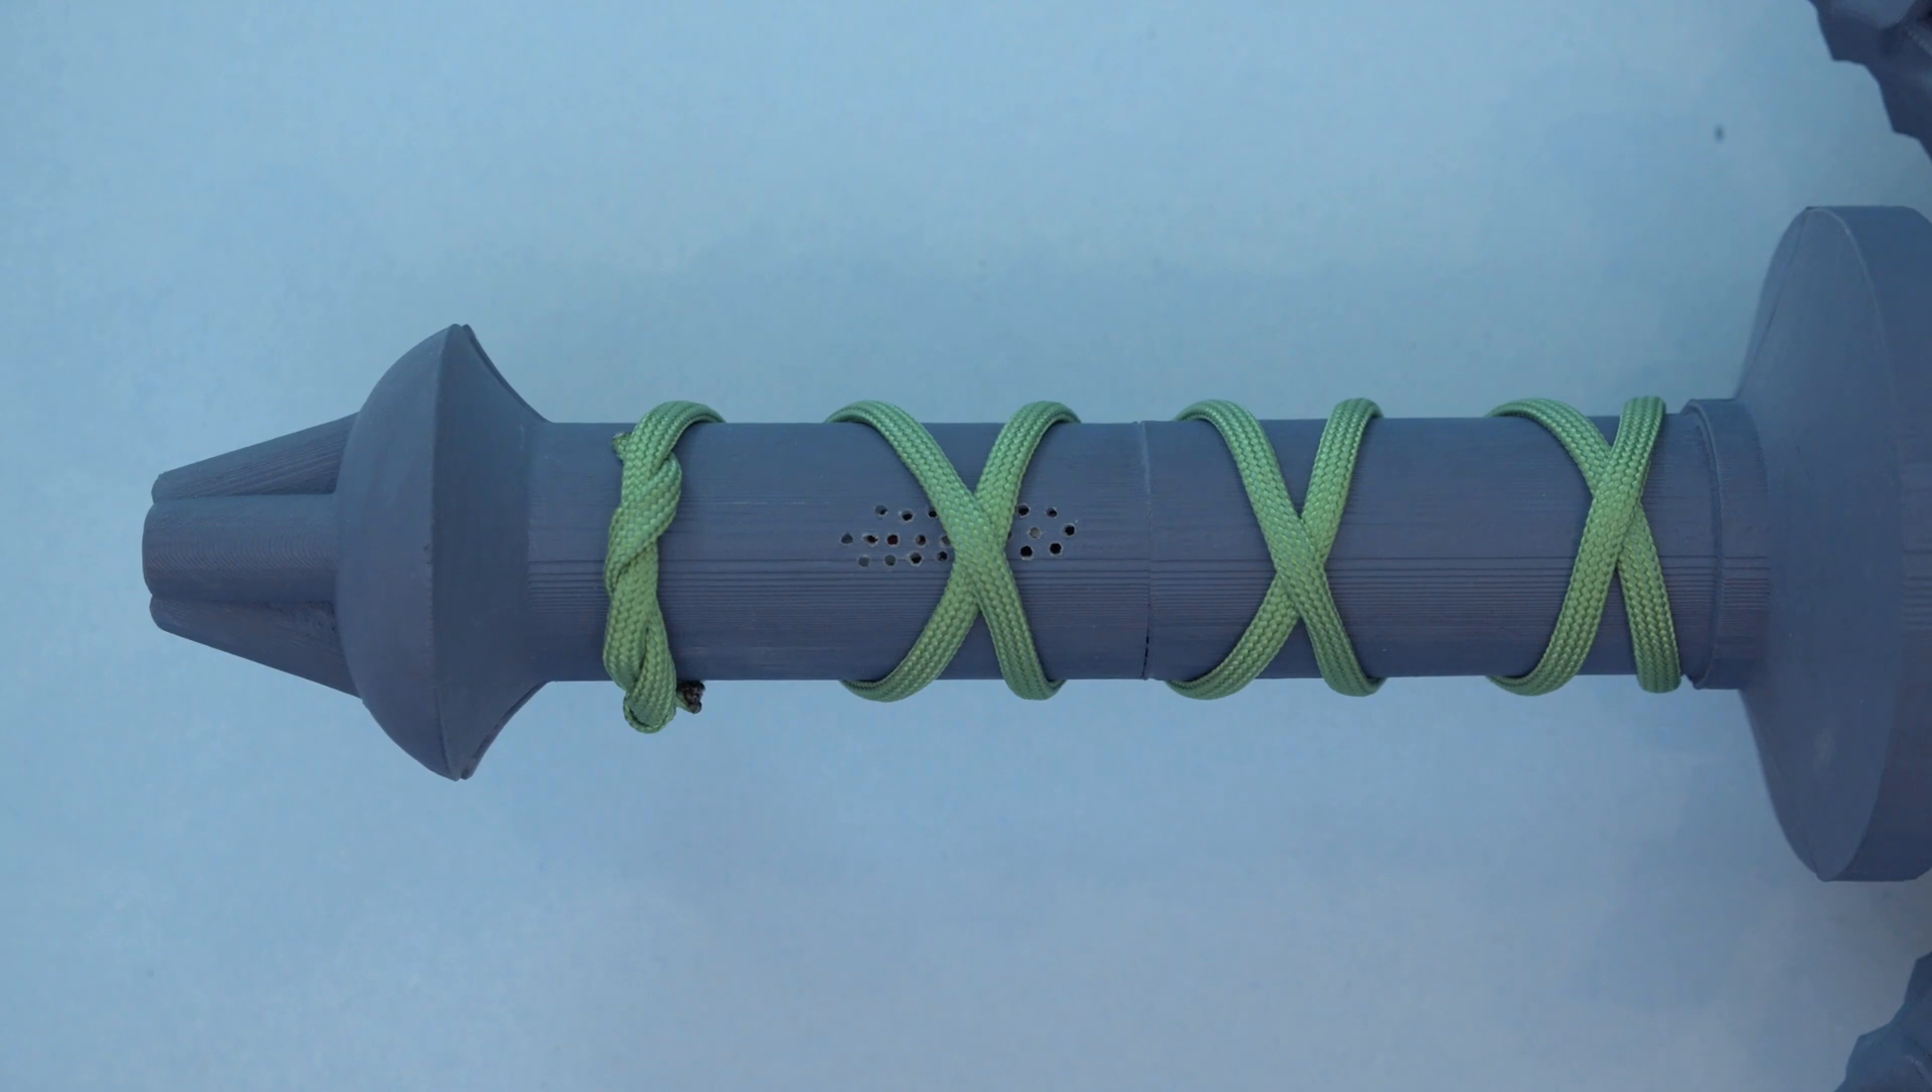The two halves are hot glued together and the handle is tied with some paracord.